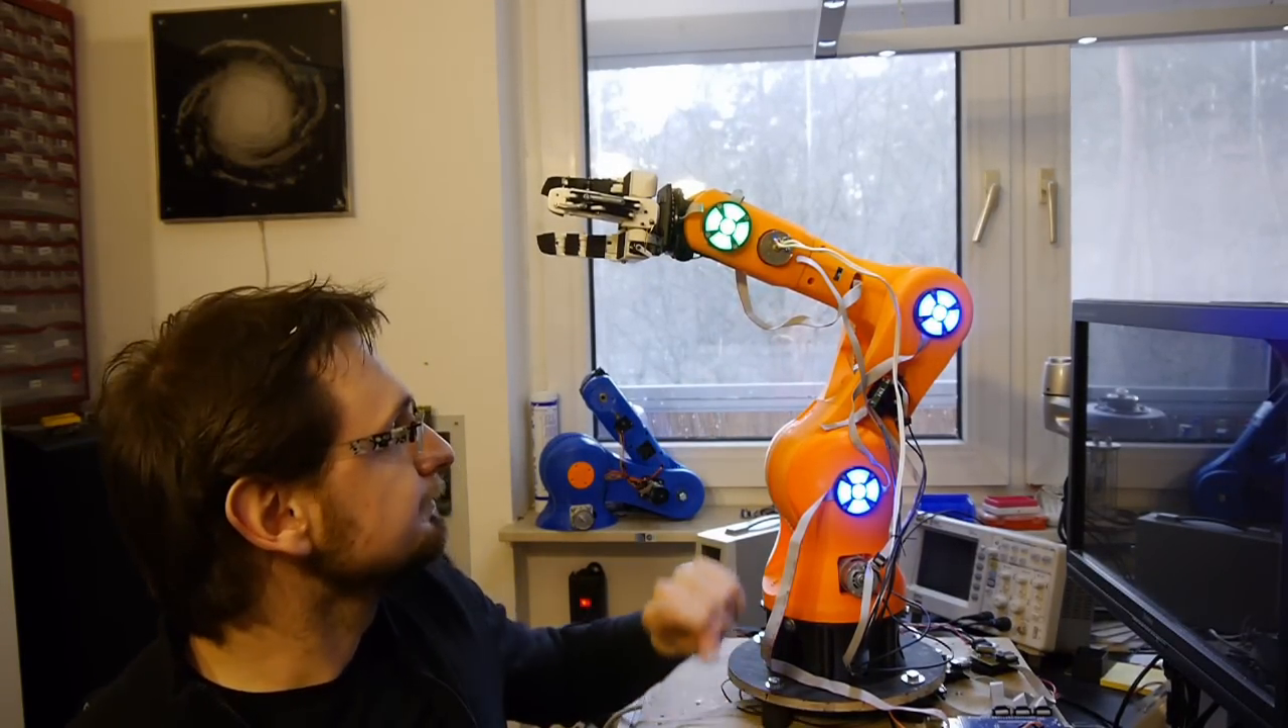The cables are still not inside the arm but there's a lot of progress going on to fix this.